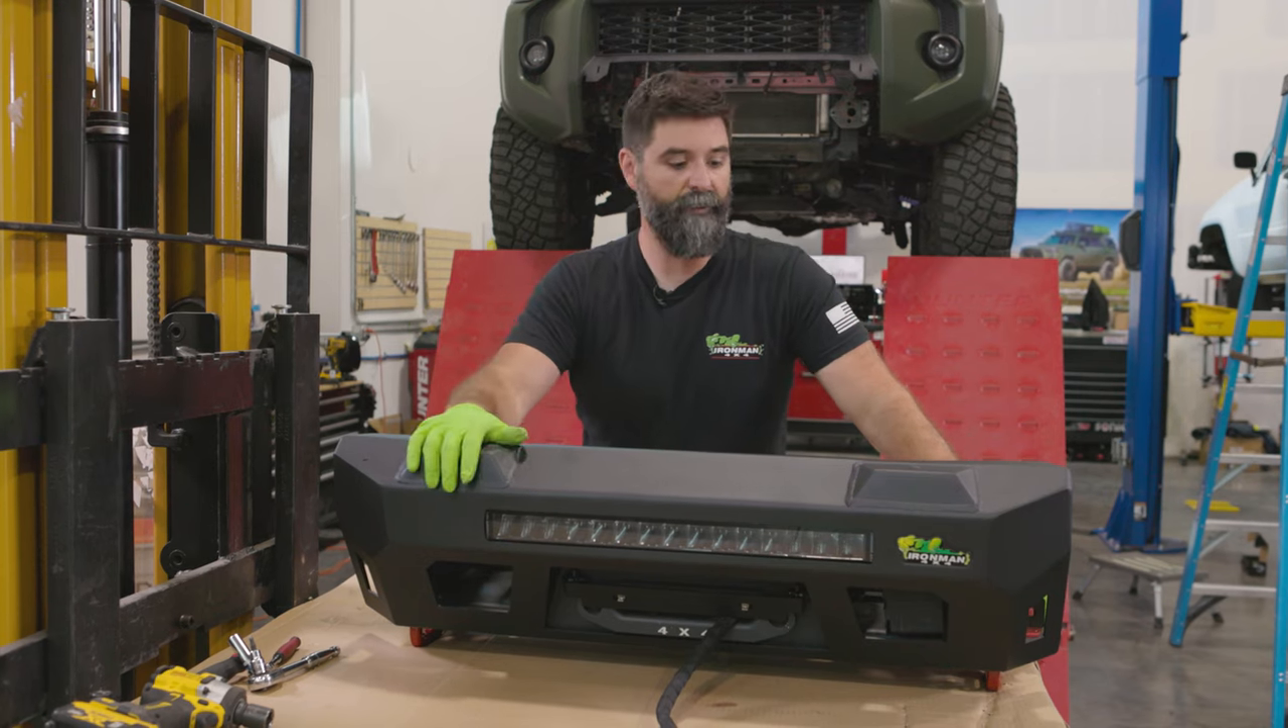All right, the bumper's pretty much assembled.